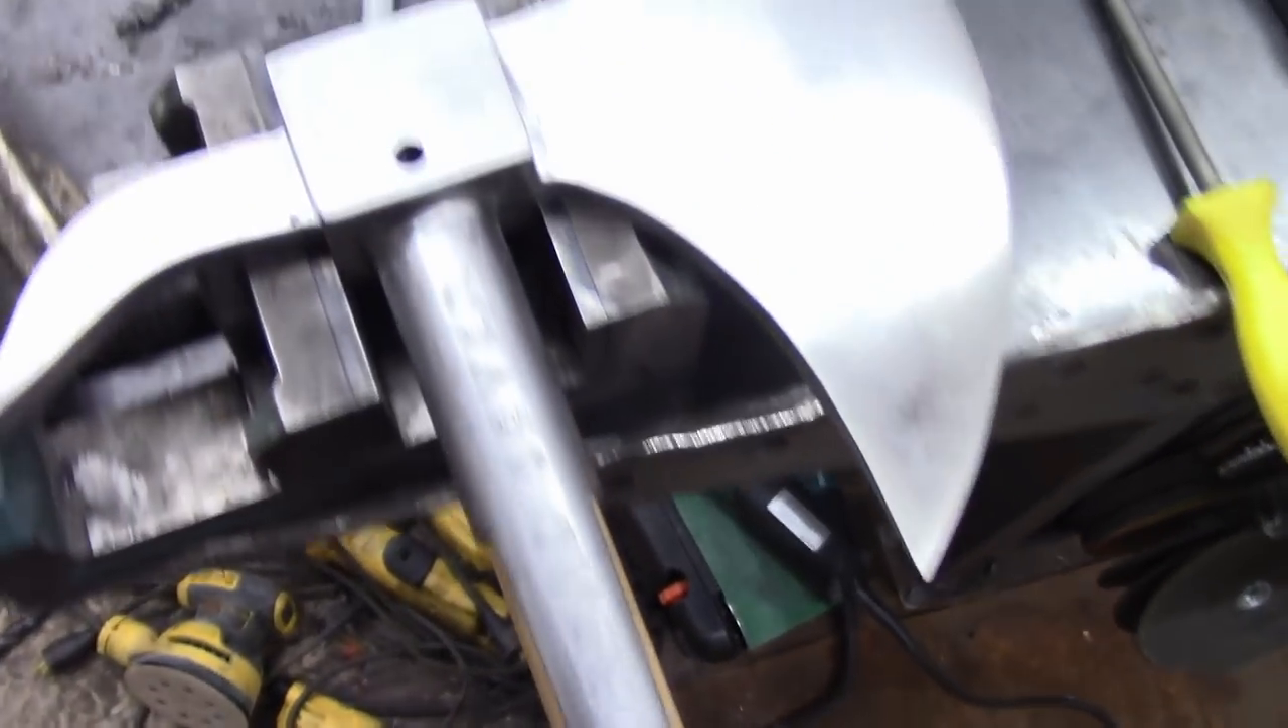Alright, so, got the handle inserted into the head of the axe.